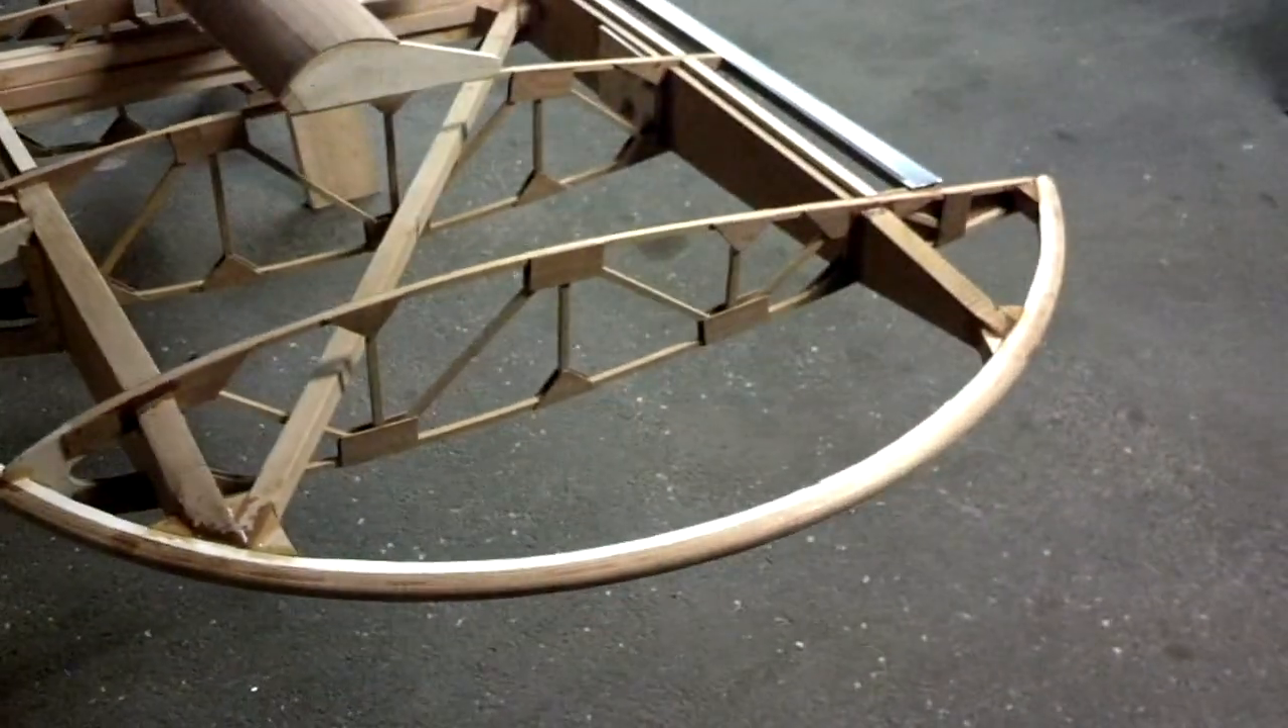This is the left wingtip bow installed on this wing.